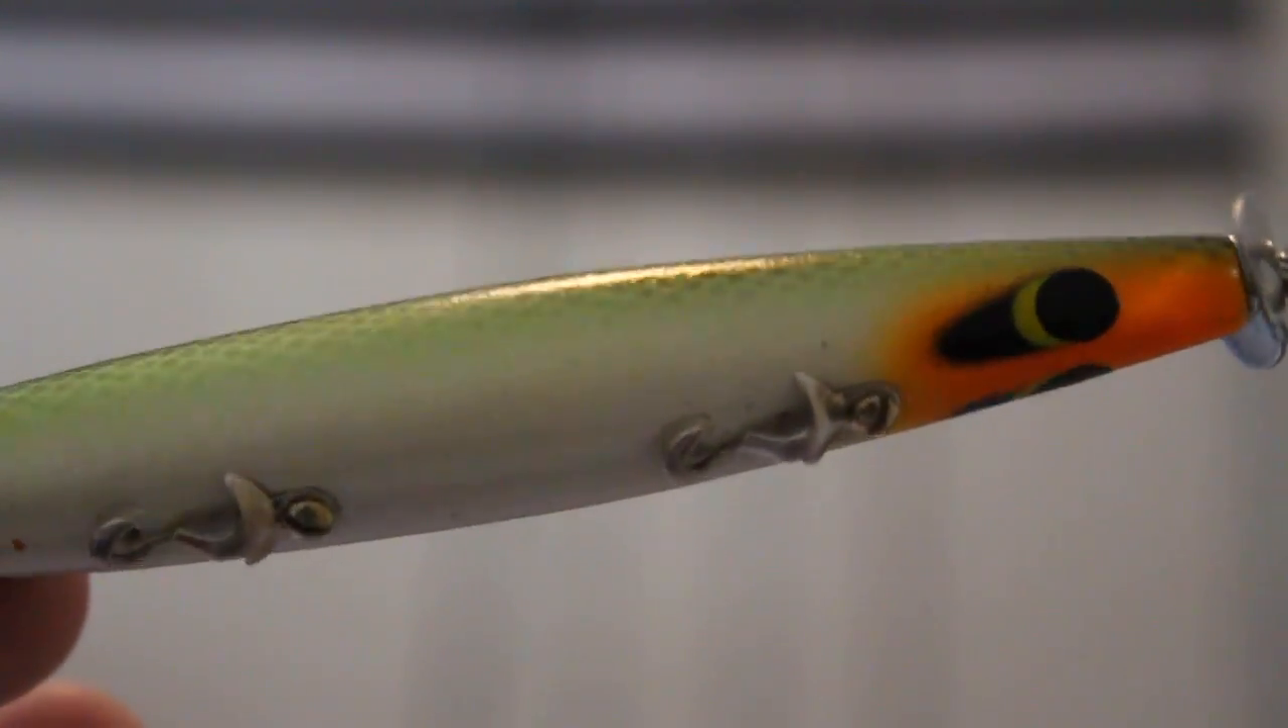So as you all can see I've removed the hooks from the devil's horse and the first thing I want to do to this devil's horse is put a size 3 split ring where the hooks used to be.